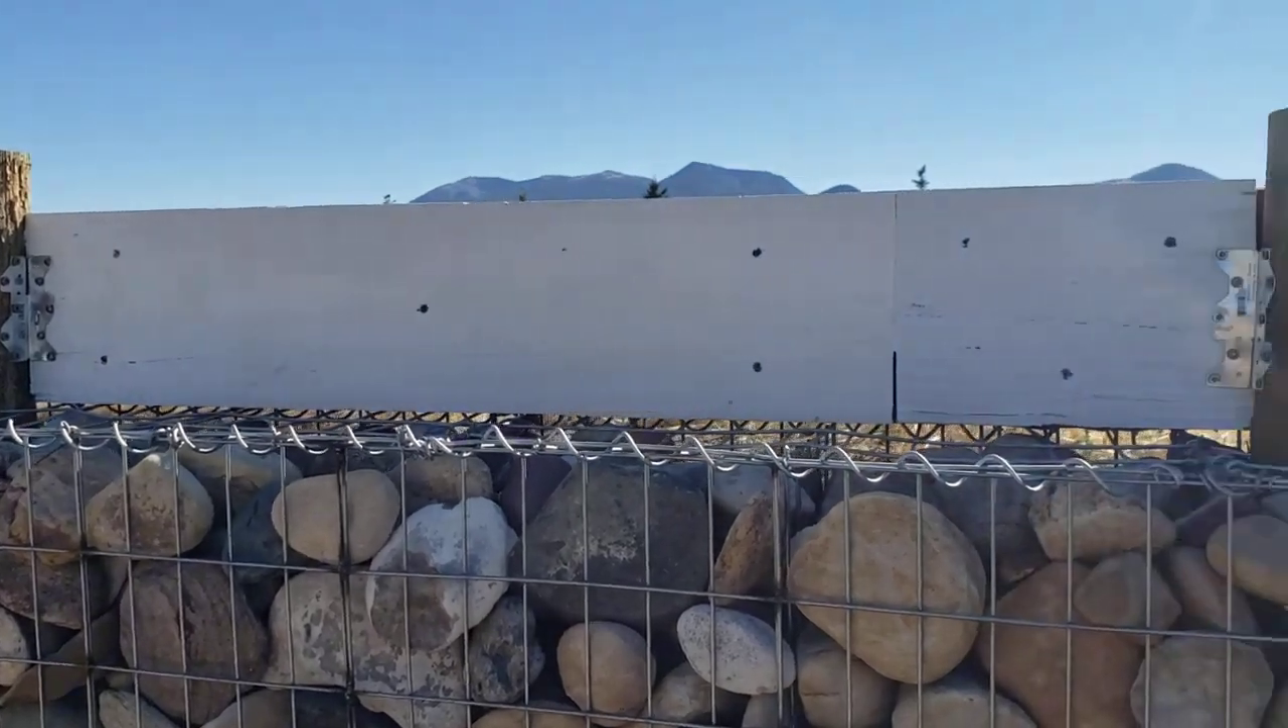On the inside of the timbers here, you see I put the hurricane angle mount.